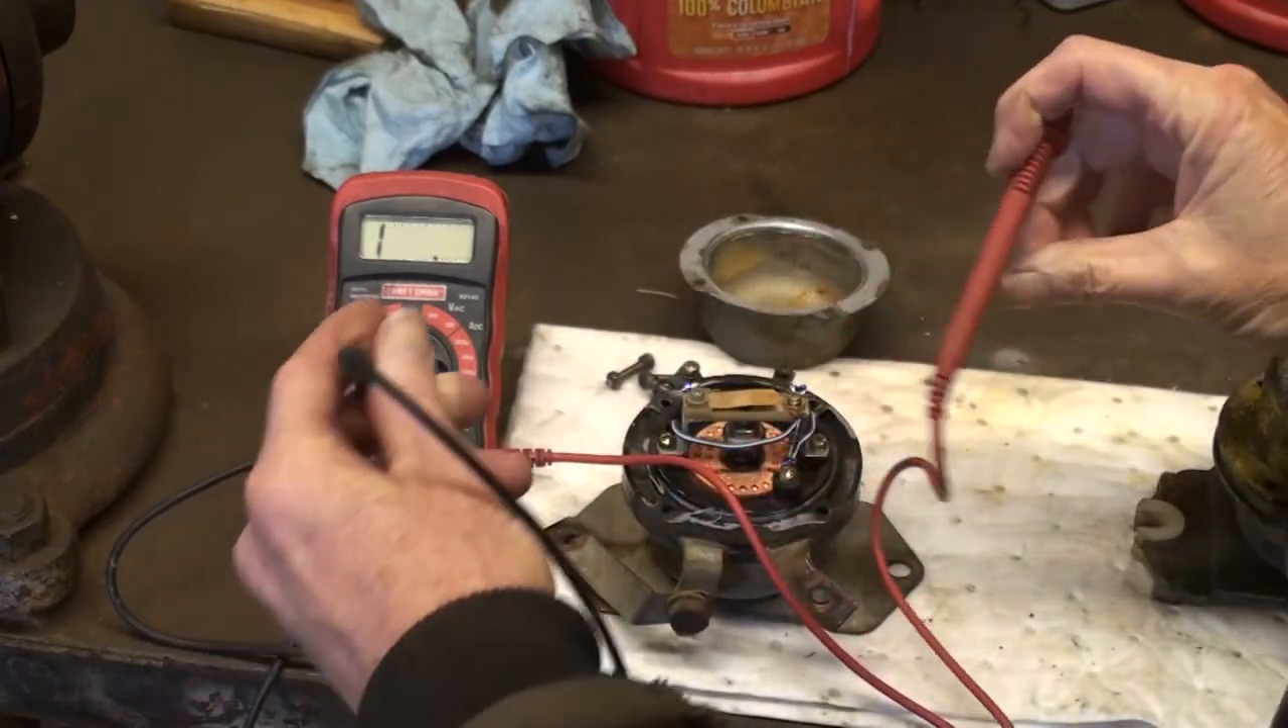I have removed the bolts holding the cover on the negative switch to show the operating mechanism.